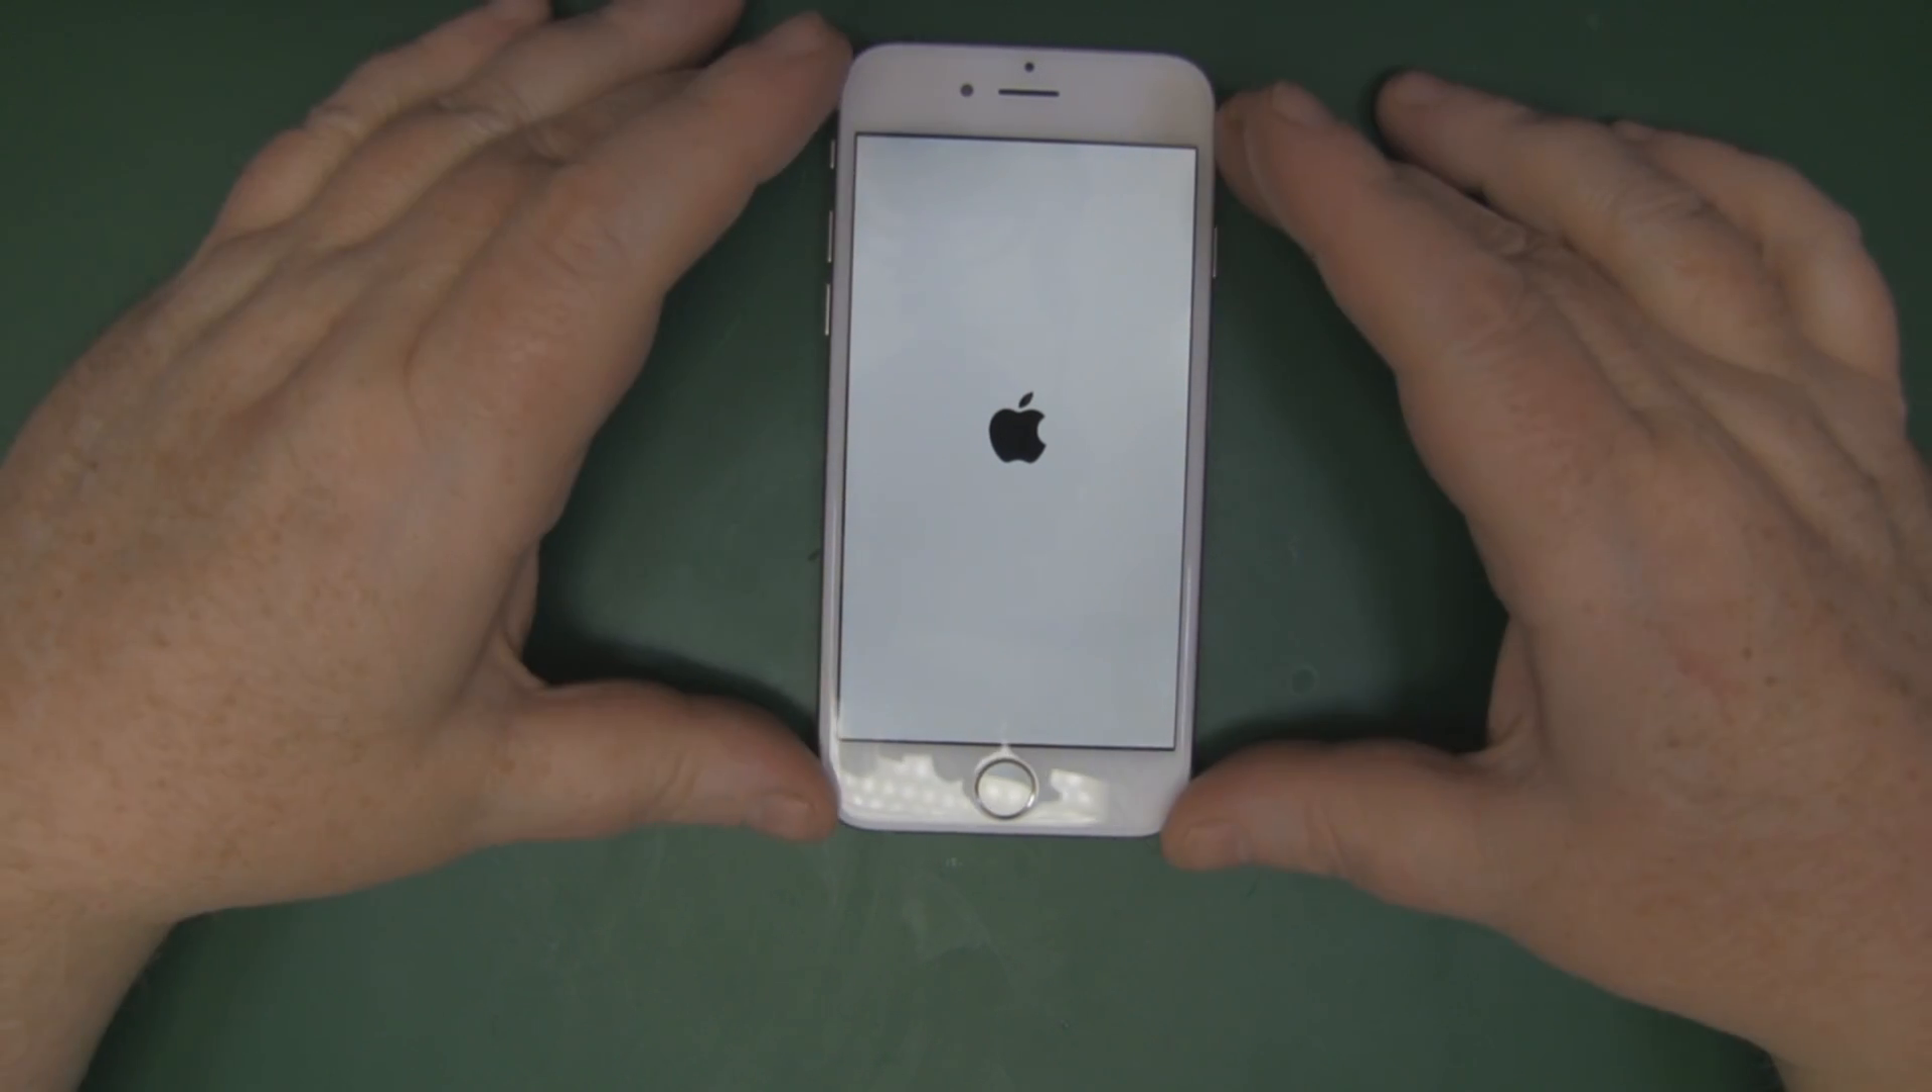So this is the repaired iphone back together and working as it should.